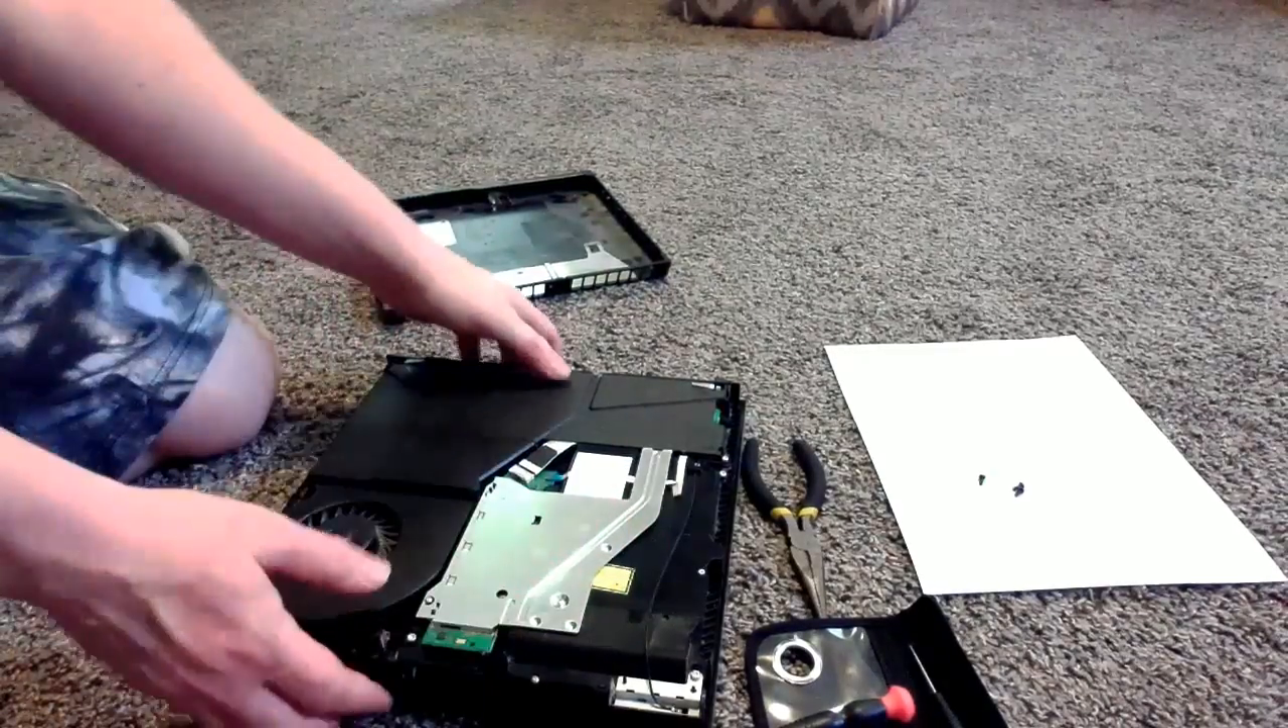So now we have the inside of our PS4 exposed.